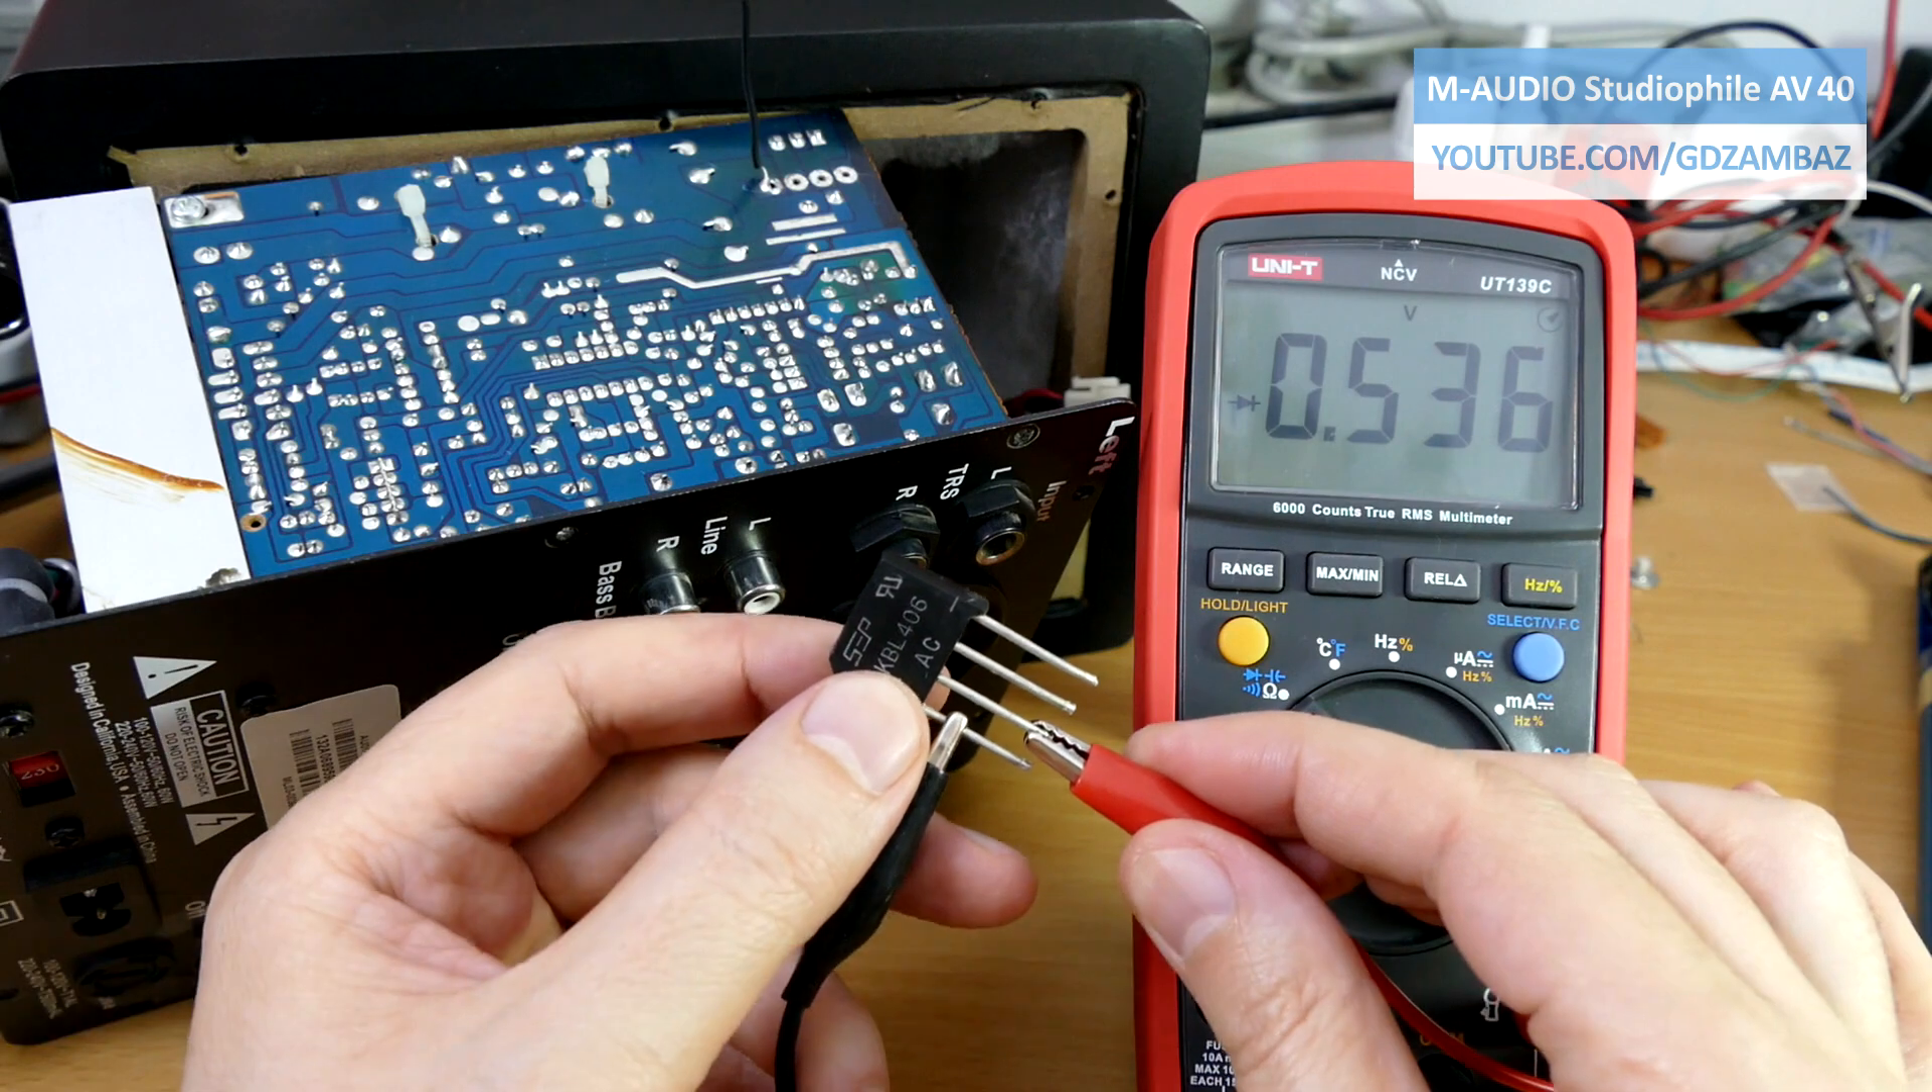The diode bridge is removed and now we can properly test it.